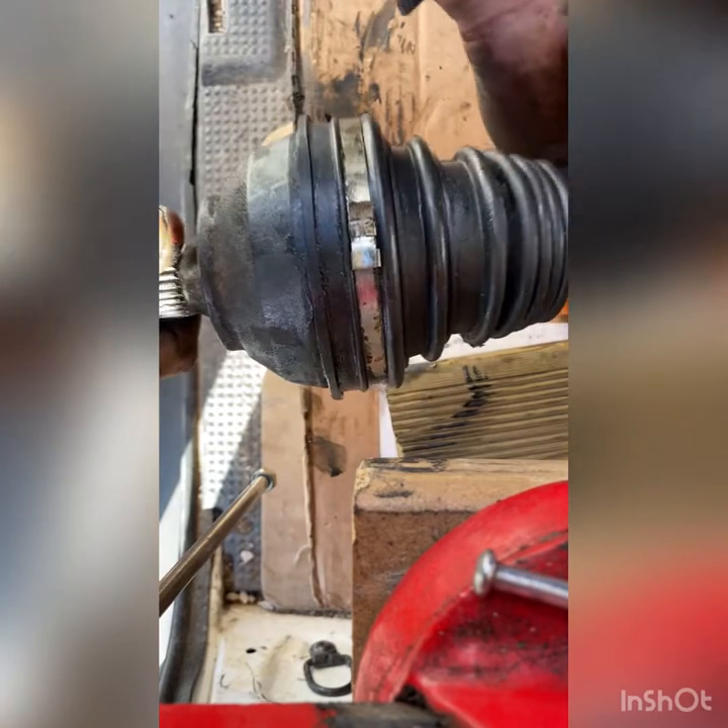Et voilà le montage là du soufflet est terminé pour ce collier.